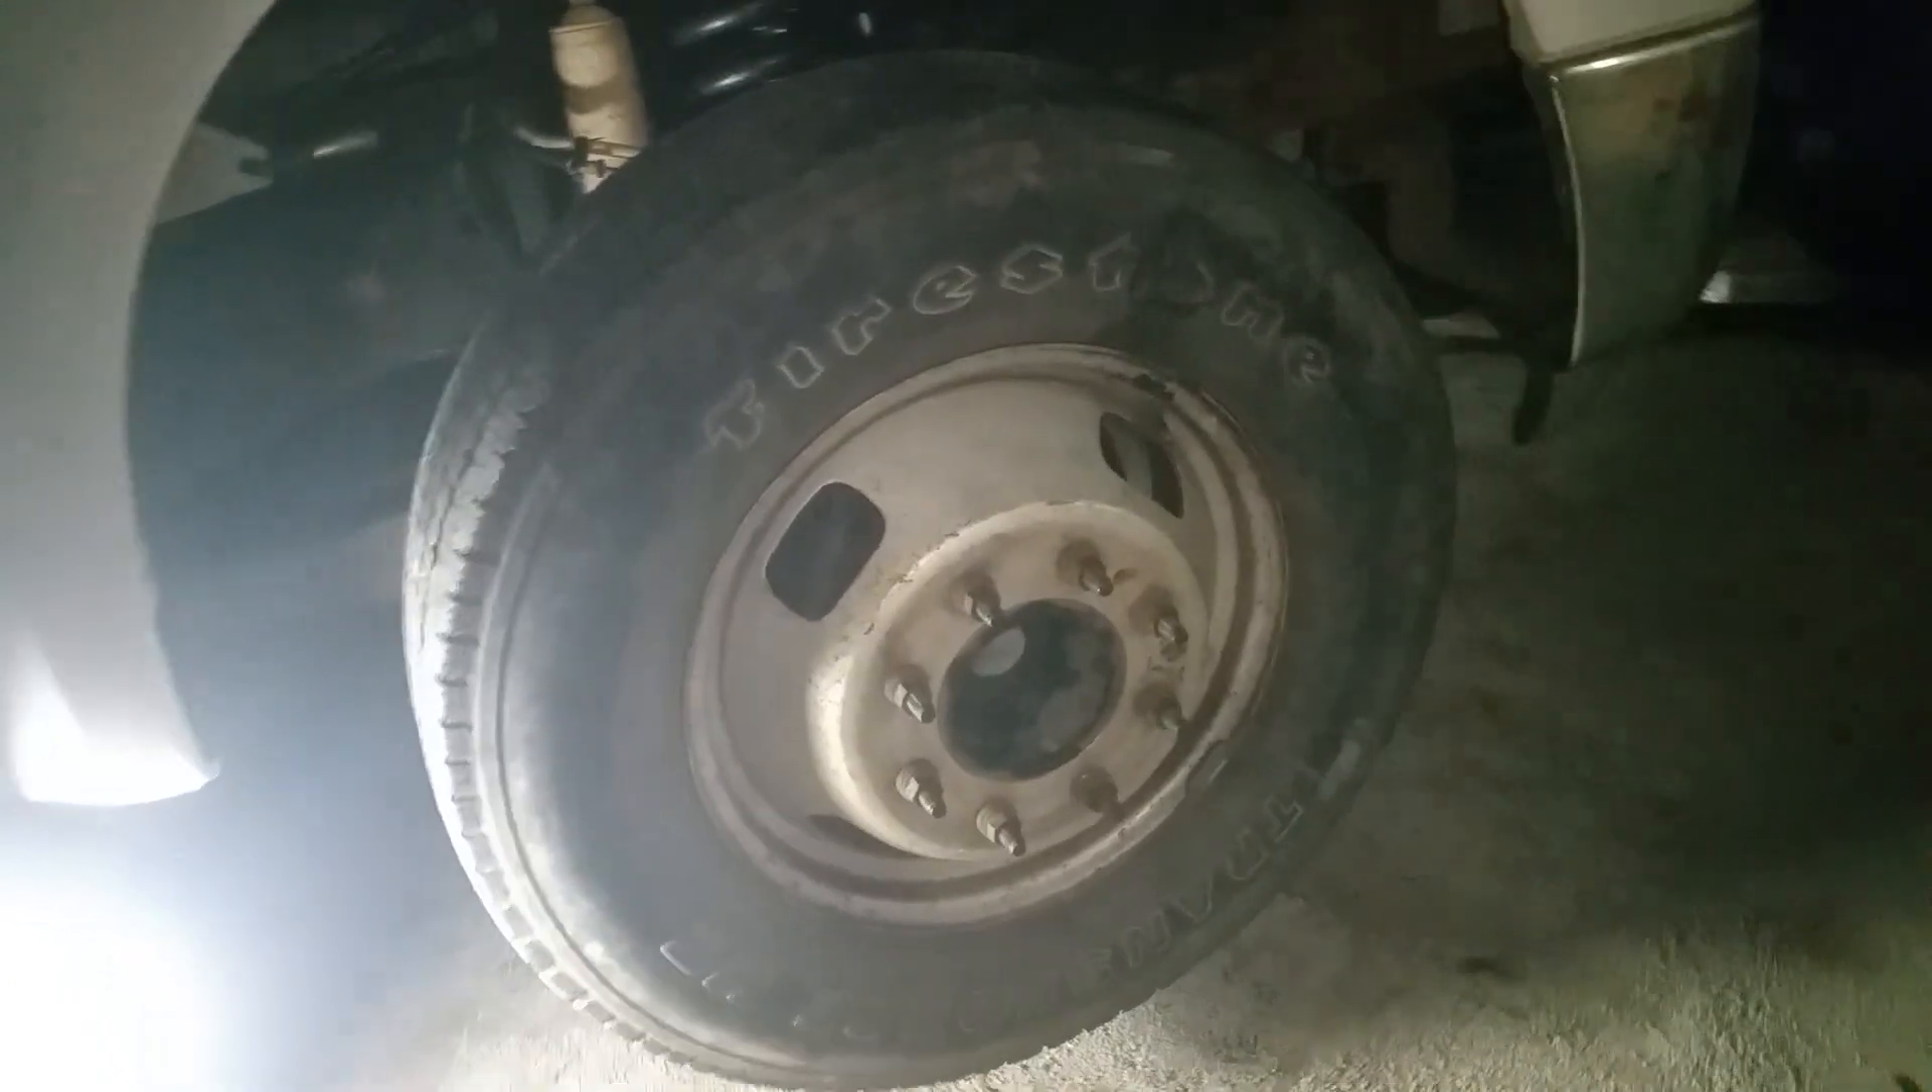Okay, so we just got the wheel back on.